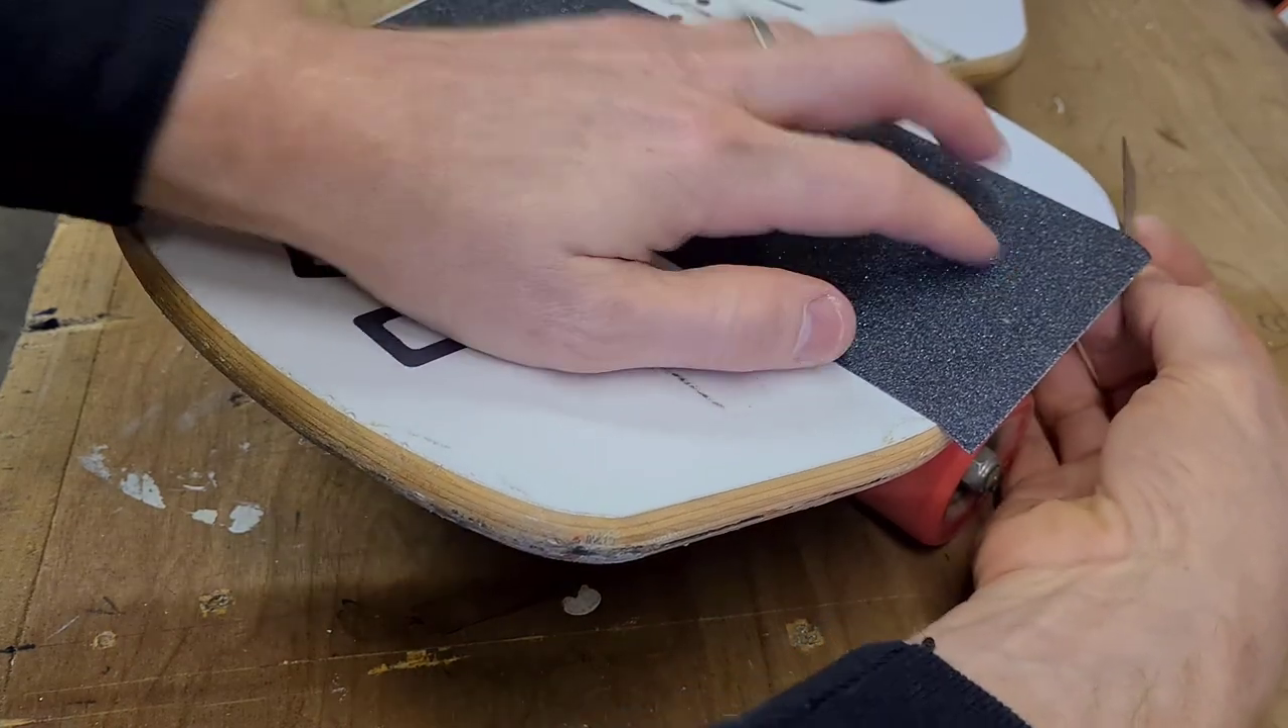But on this side there's a bit of grip tape that overhangs the plate.